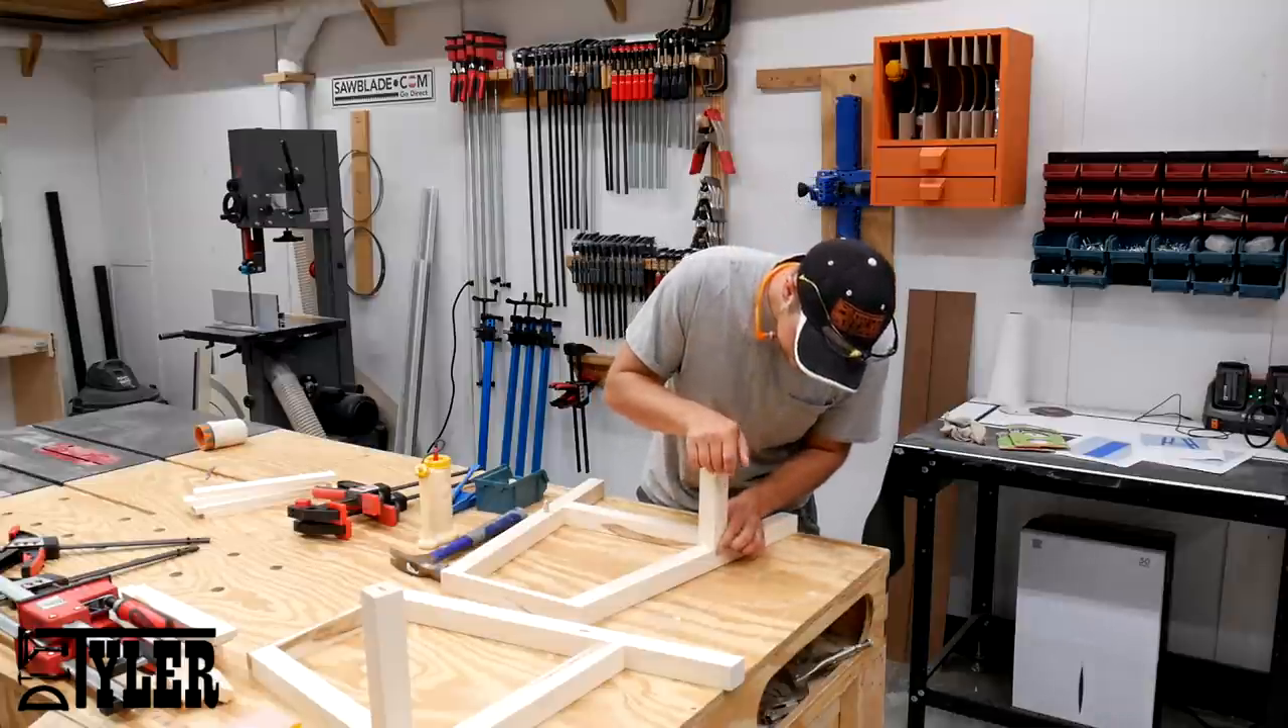So we just finished our two leg assemblies, and now it is time to attach them together.